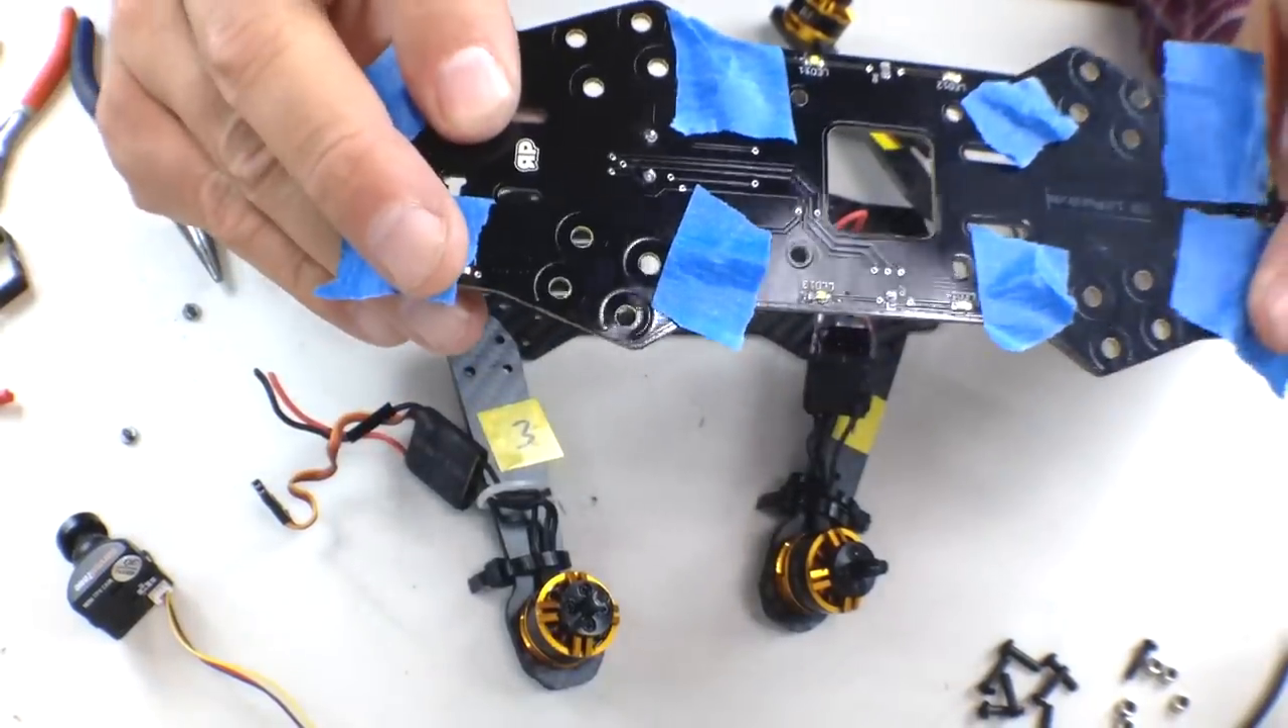I put a little bit of painters tape off over these screws because I know that as soon as I flip this over what's gonna happen all the screws are gonna fall out so this way it keeps it in place.